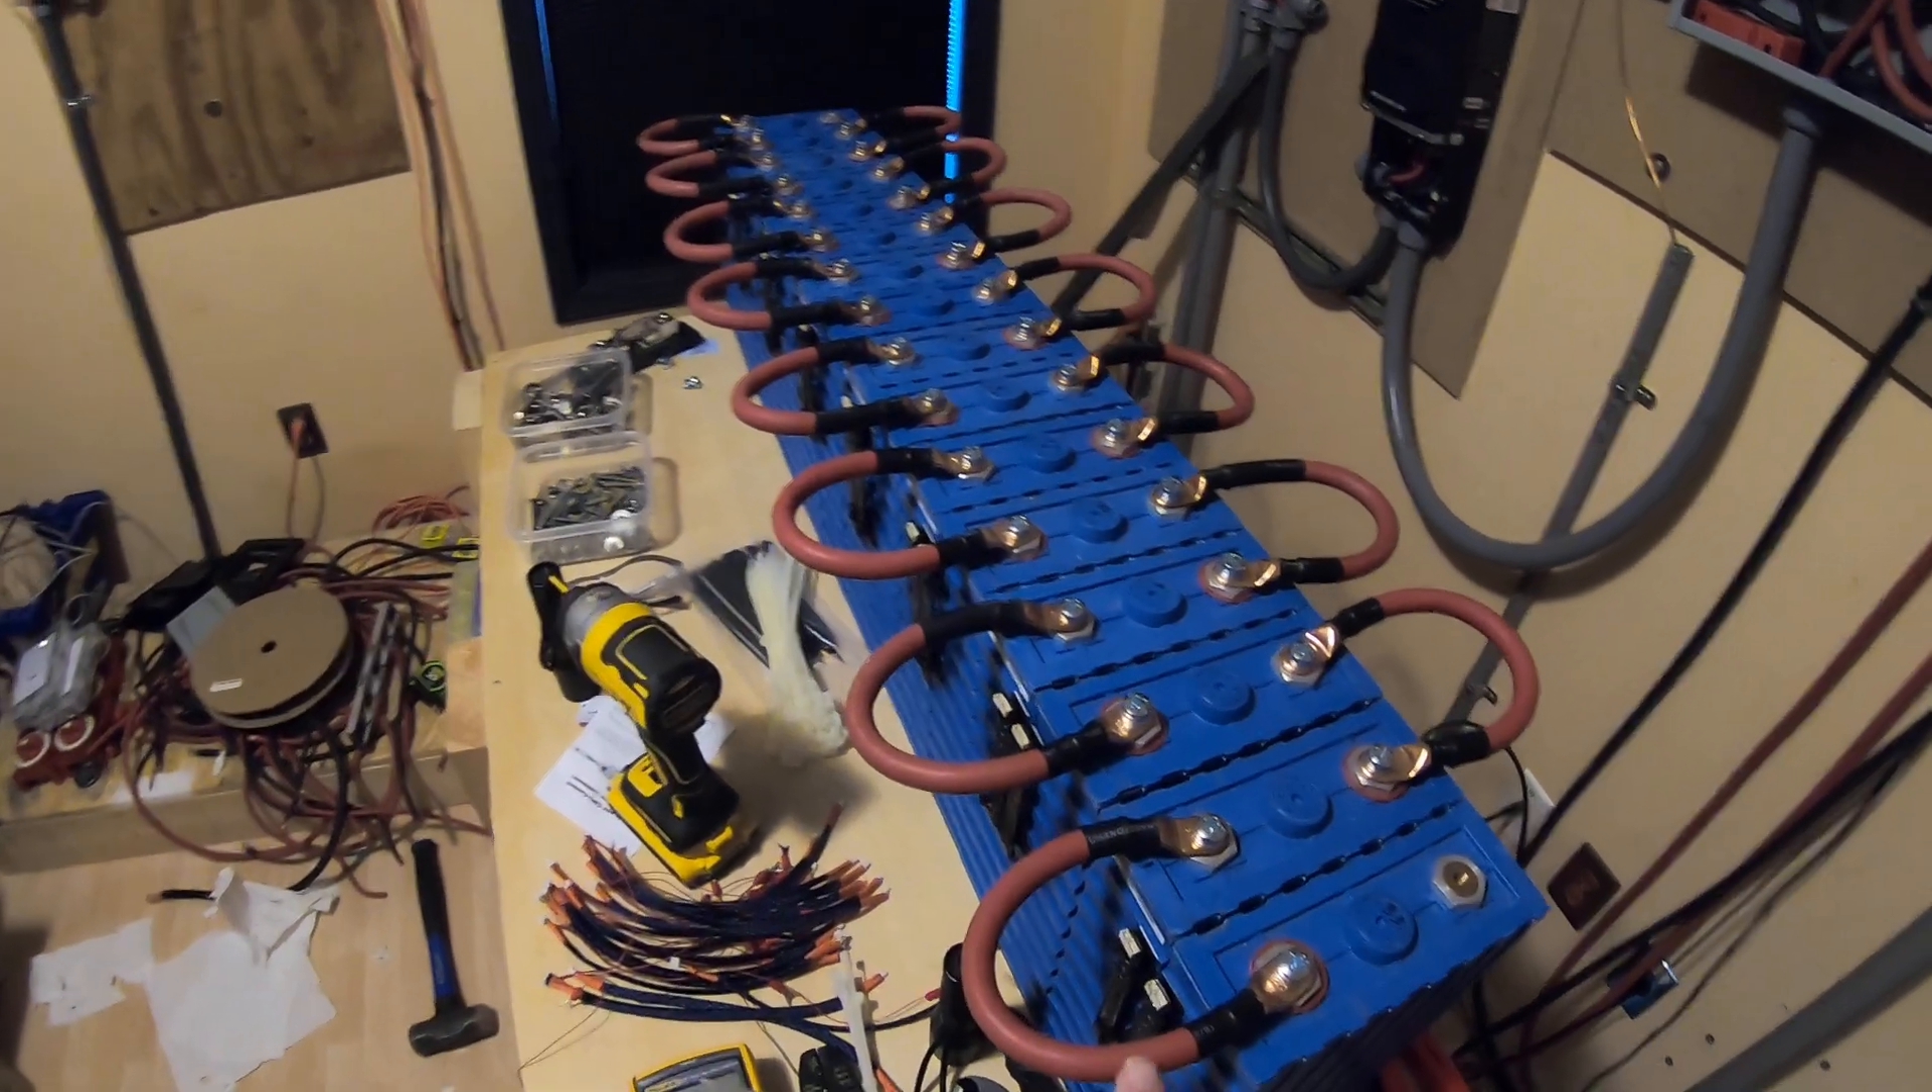And over here you can see that we have our first string of batteries wired up at this point and these were the same 180 amp hour cells you saw on a previous video.